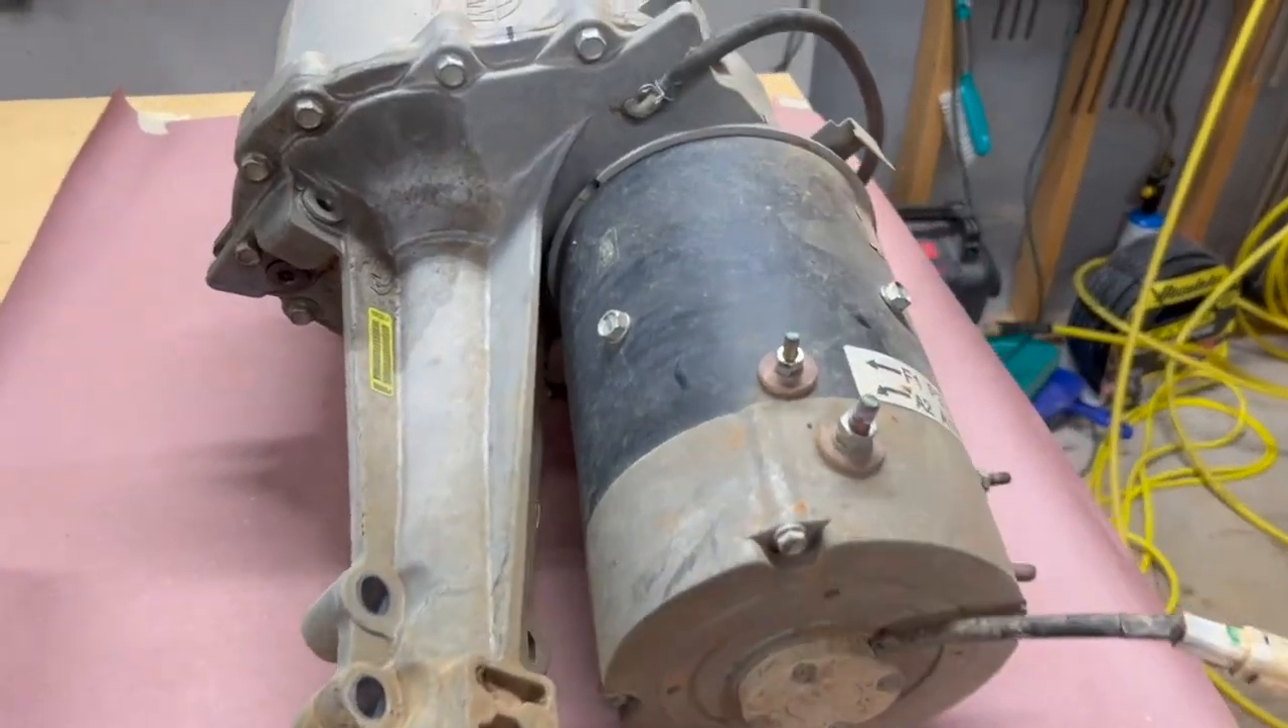We got the transaxle and the motor out of the golf cart and brought it down to the basement.